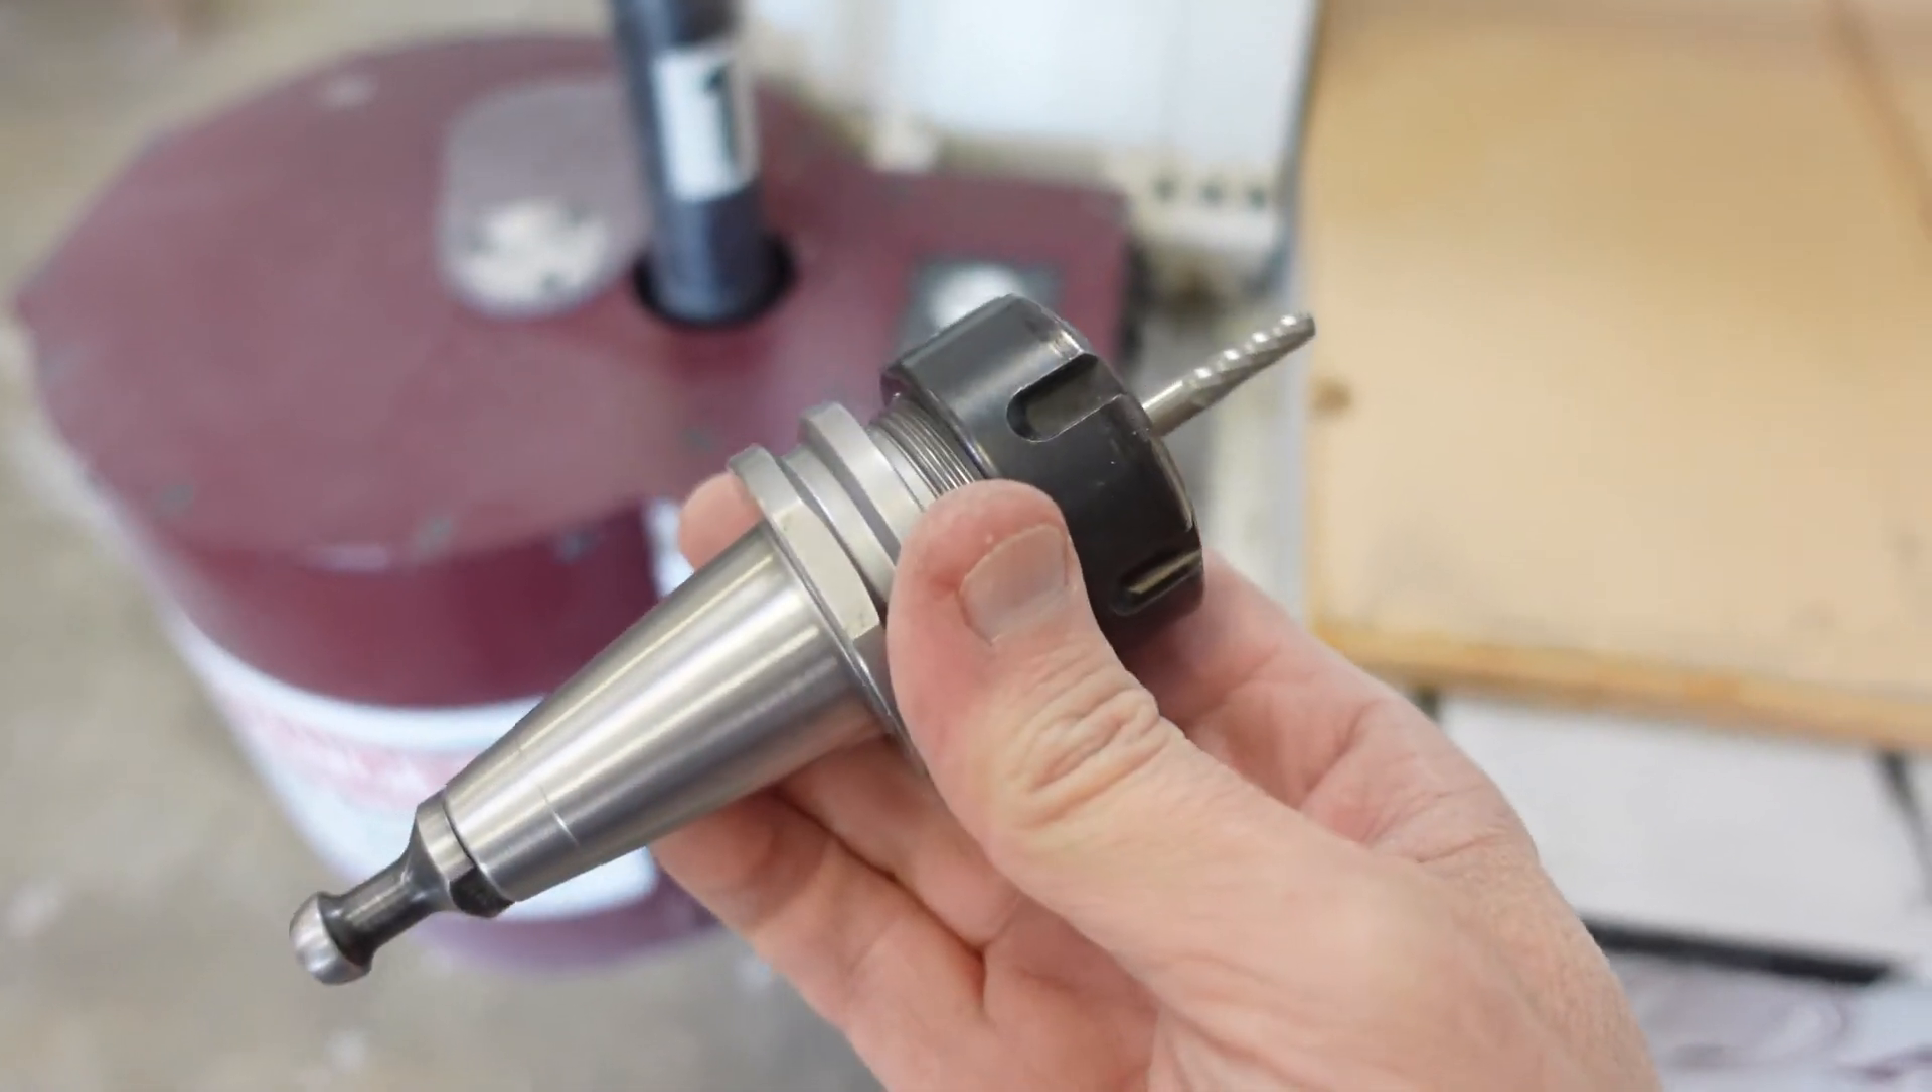So now we've got the new router bit on the collet and the tool holder and we're going to put it back inside the tool changer here.